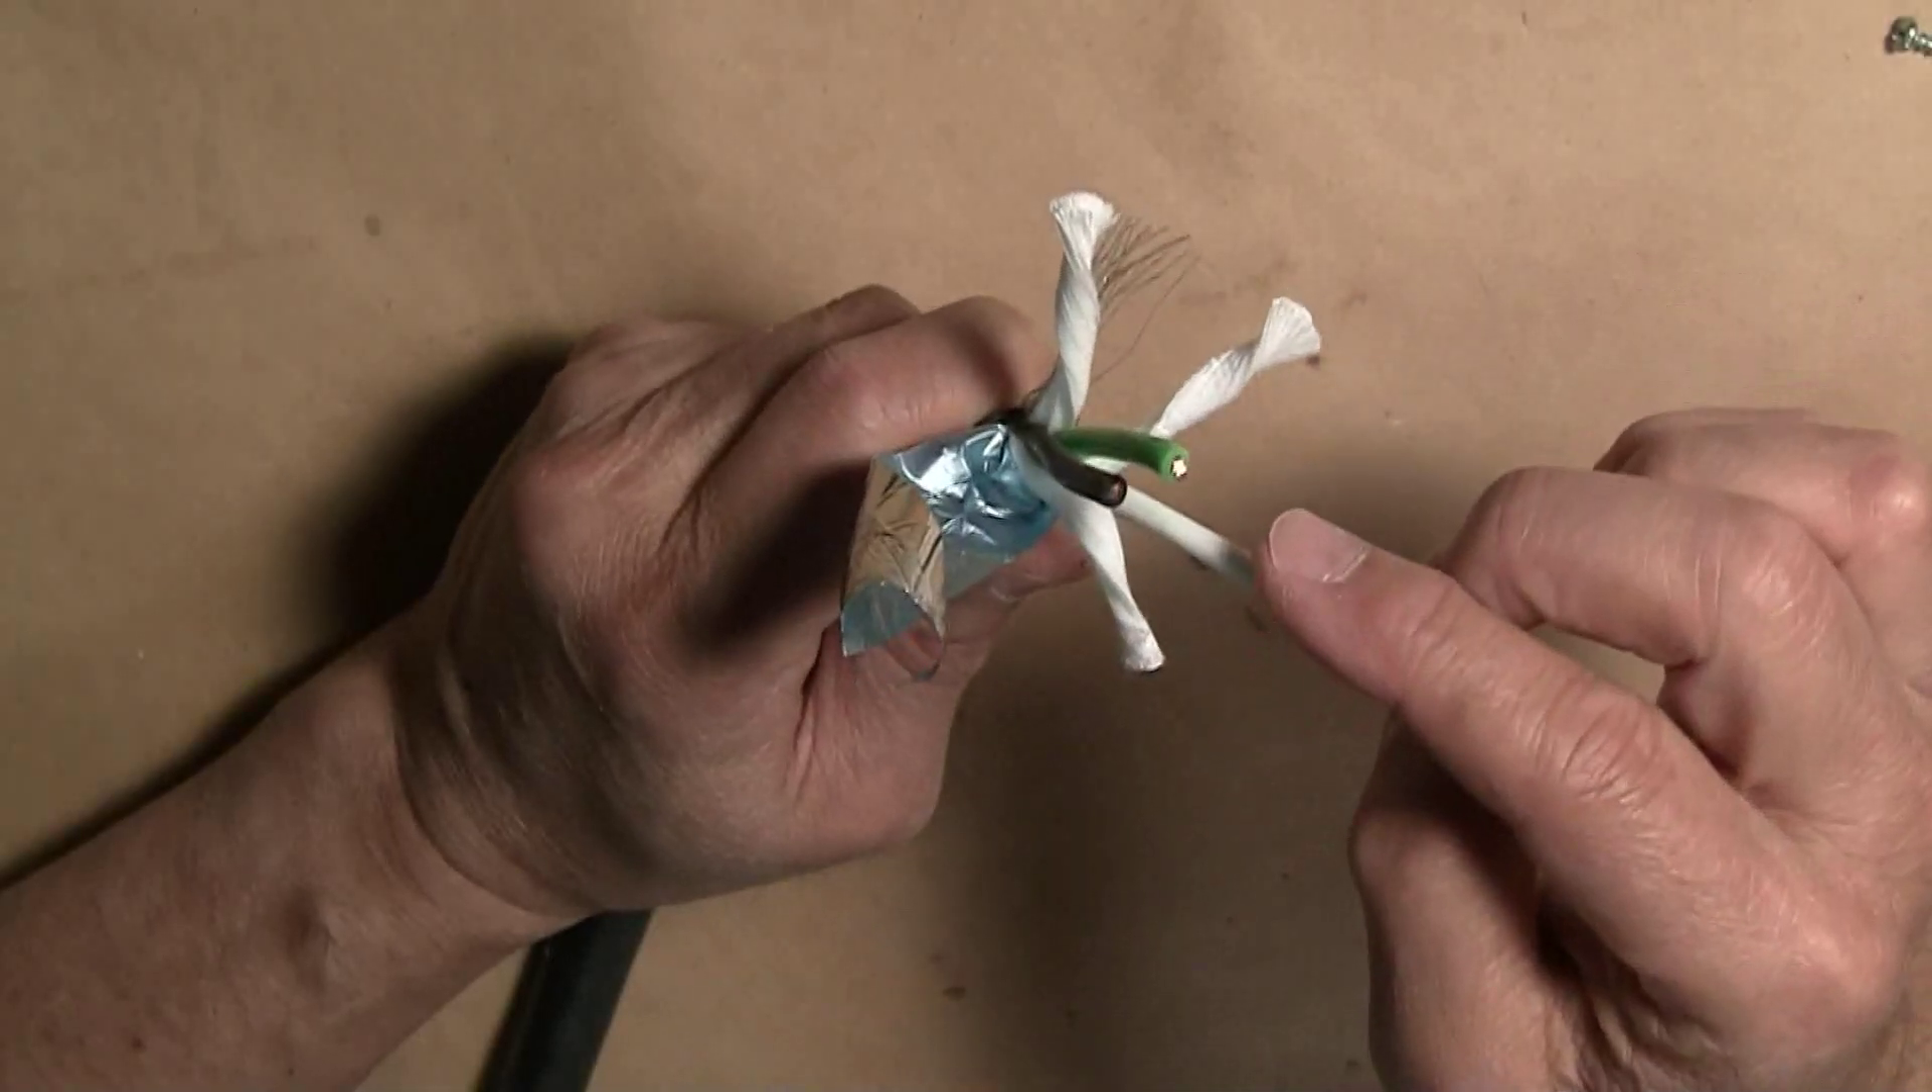I have unwrapped the shielding foil and you can see there are three probably cotton threads which act as separators for the three conductors.